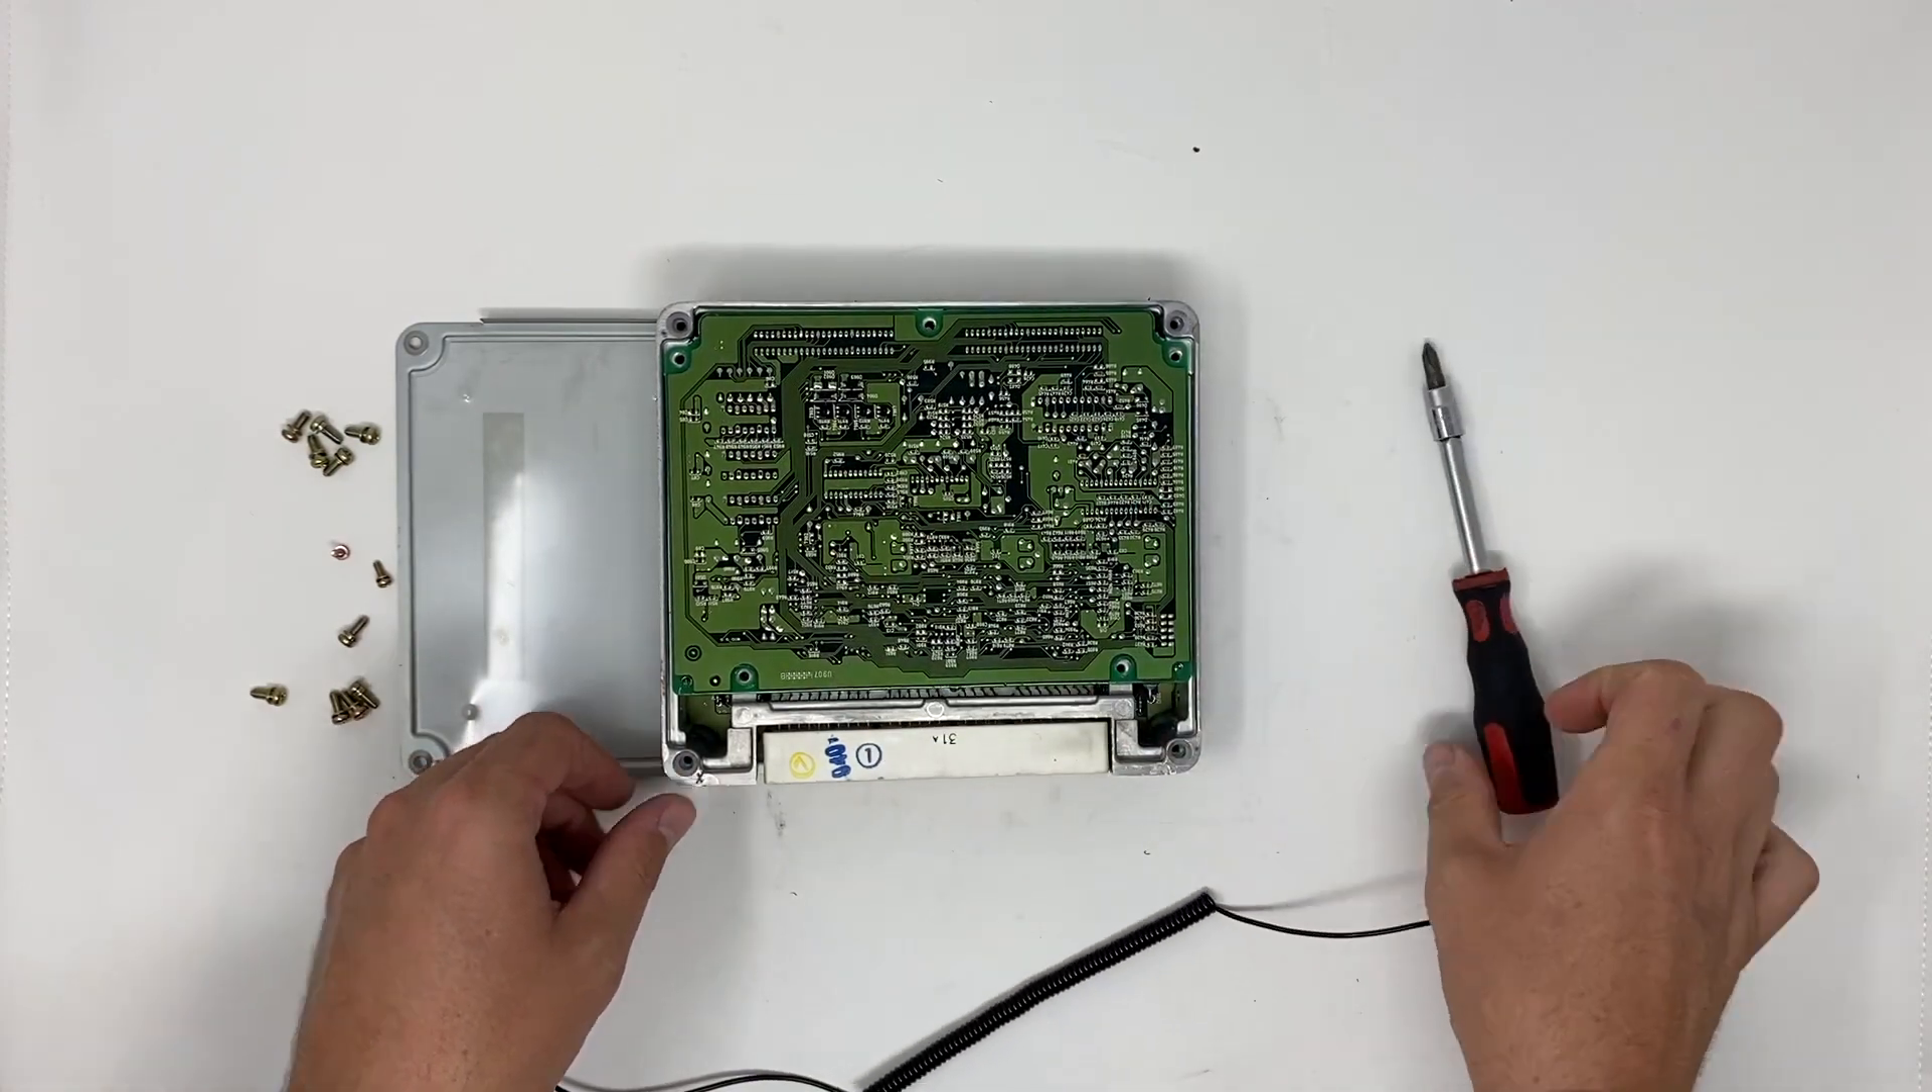In order to speed things up I've already removed all the screws in the corners as you can see.